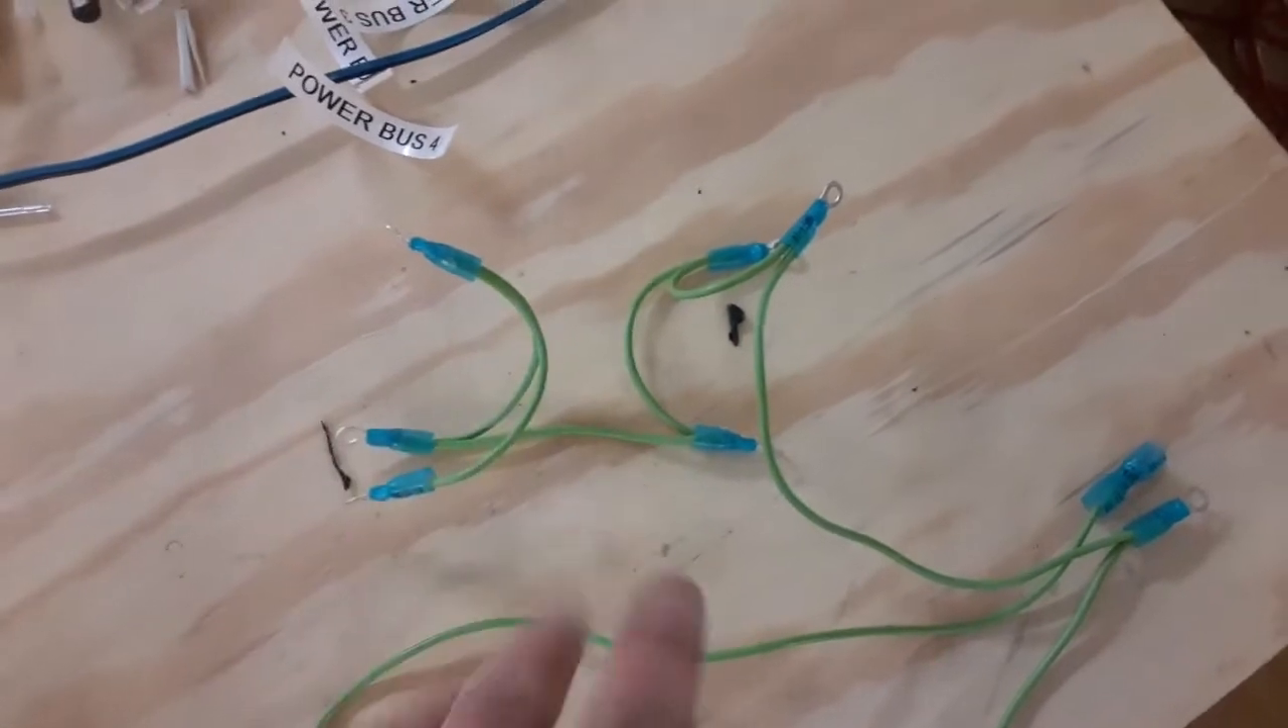And what we've made here is a ground harness for all the gauges.